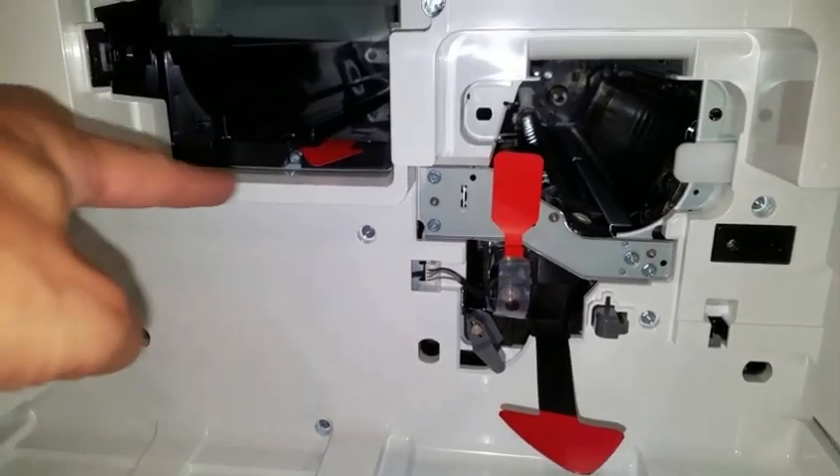Behind the consumables door, notice that there are three tags that need to be removed.